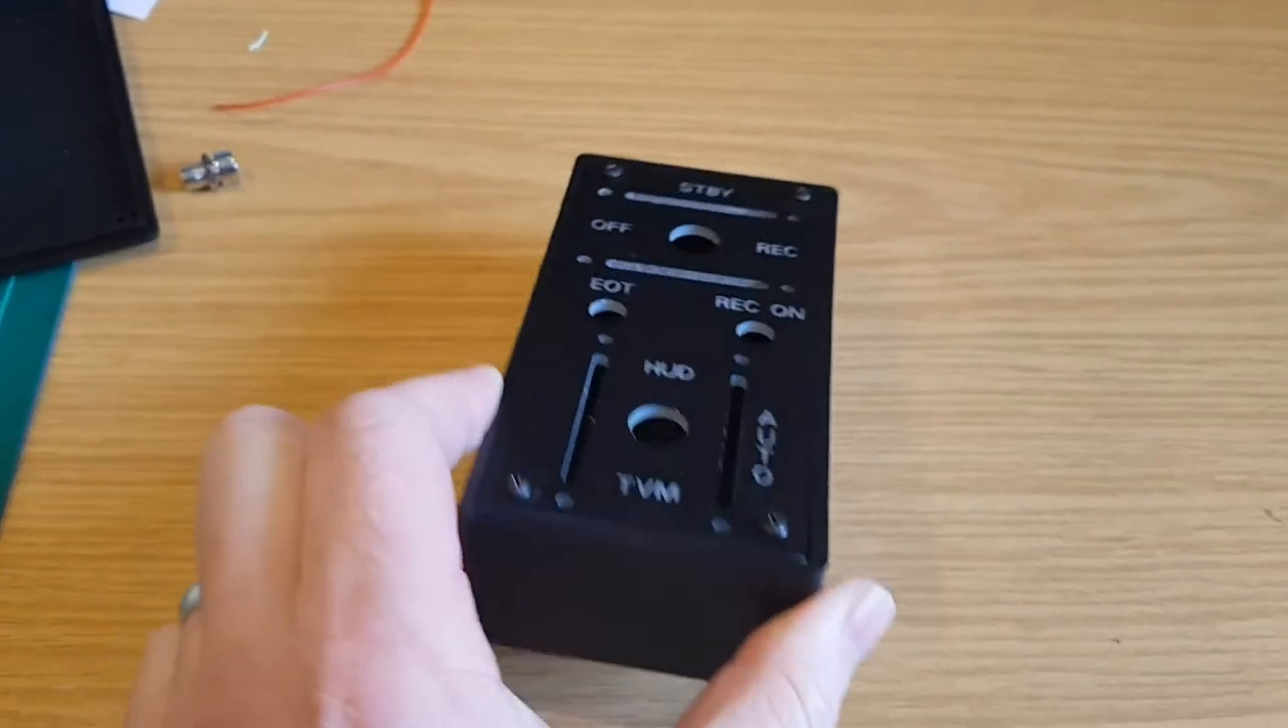So we're now at the end of the first stage, where we have the completed enclosure, in this case I've replaced the lid.